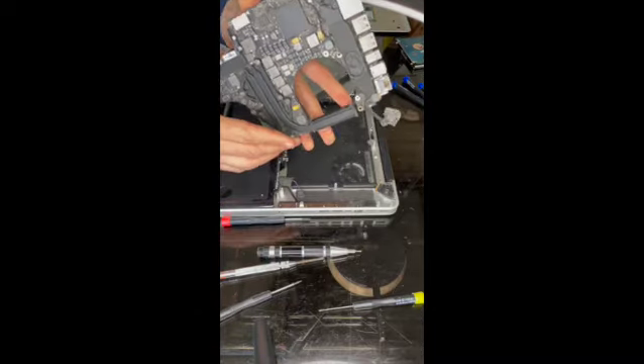So that is the board out.